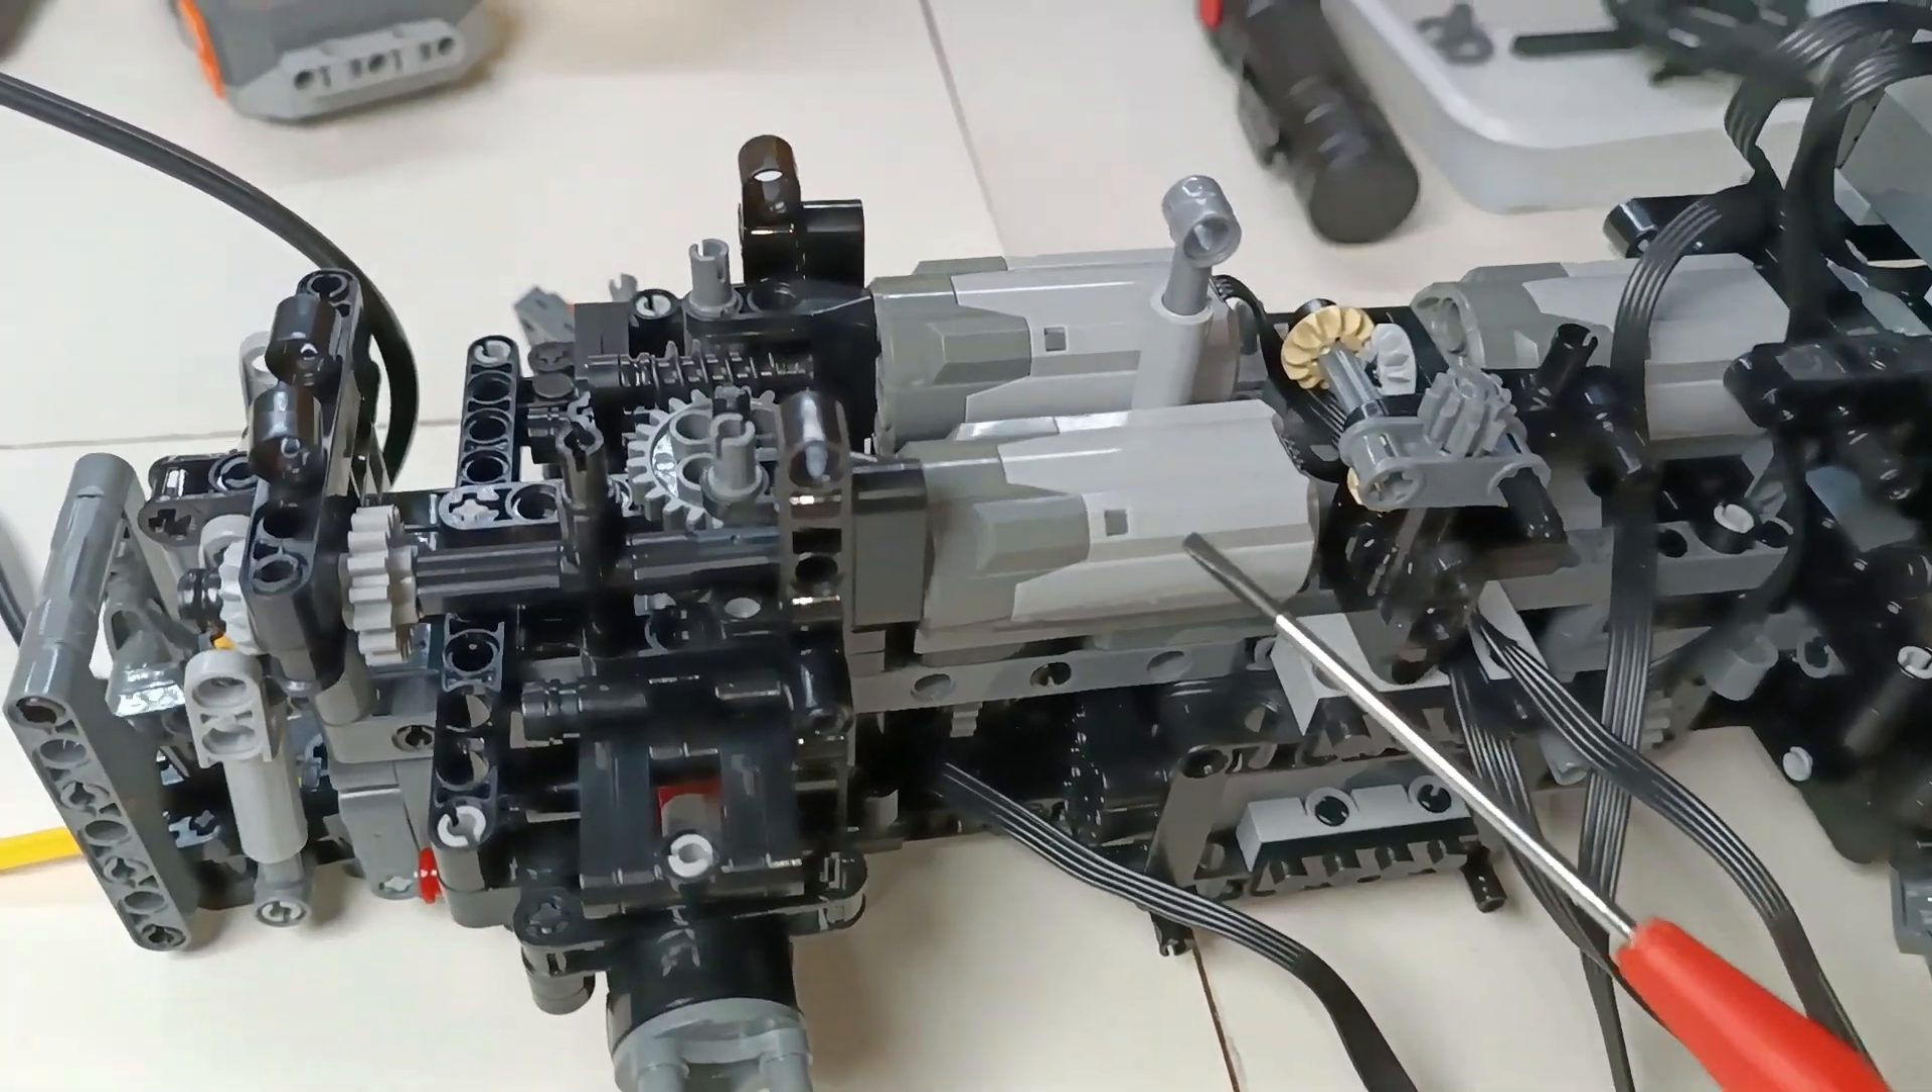Wir haben diese beiden zwei Motoren hier eingebaut.